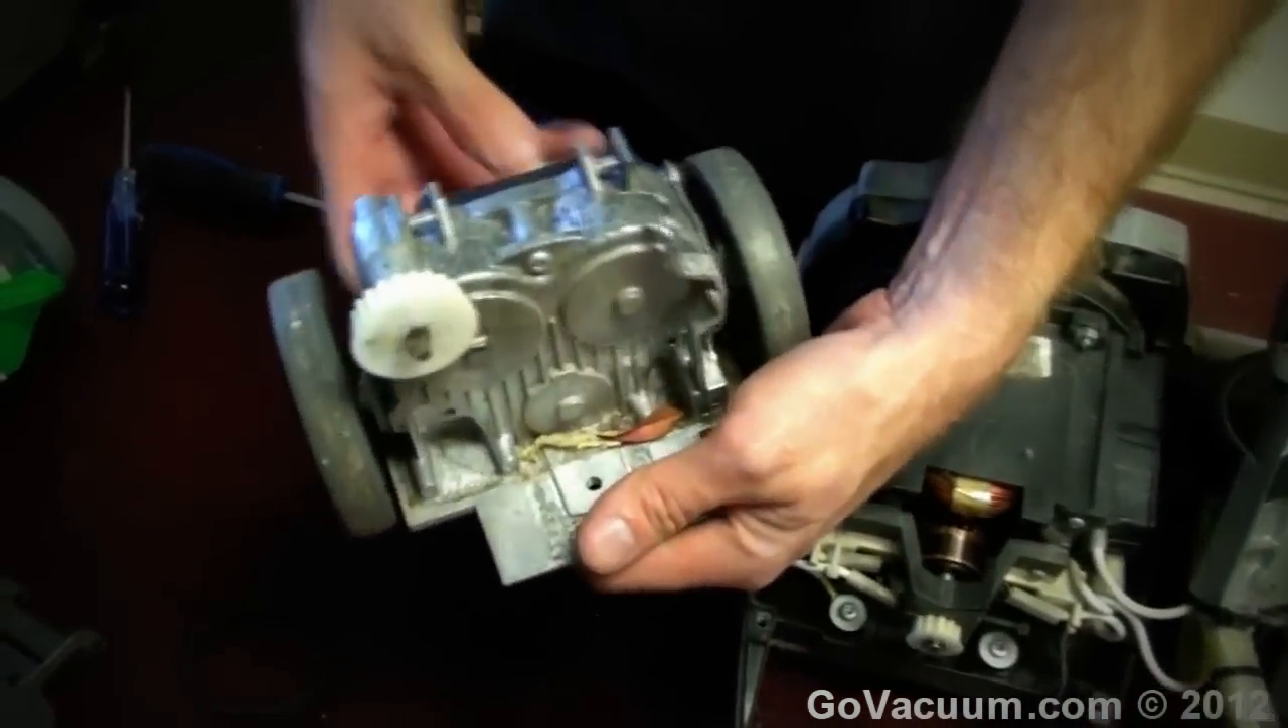The transmission drops straight down and out like so. And that is our old transmission.